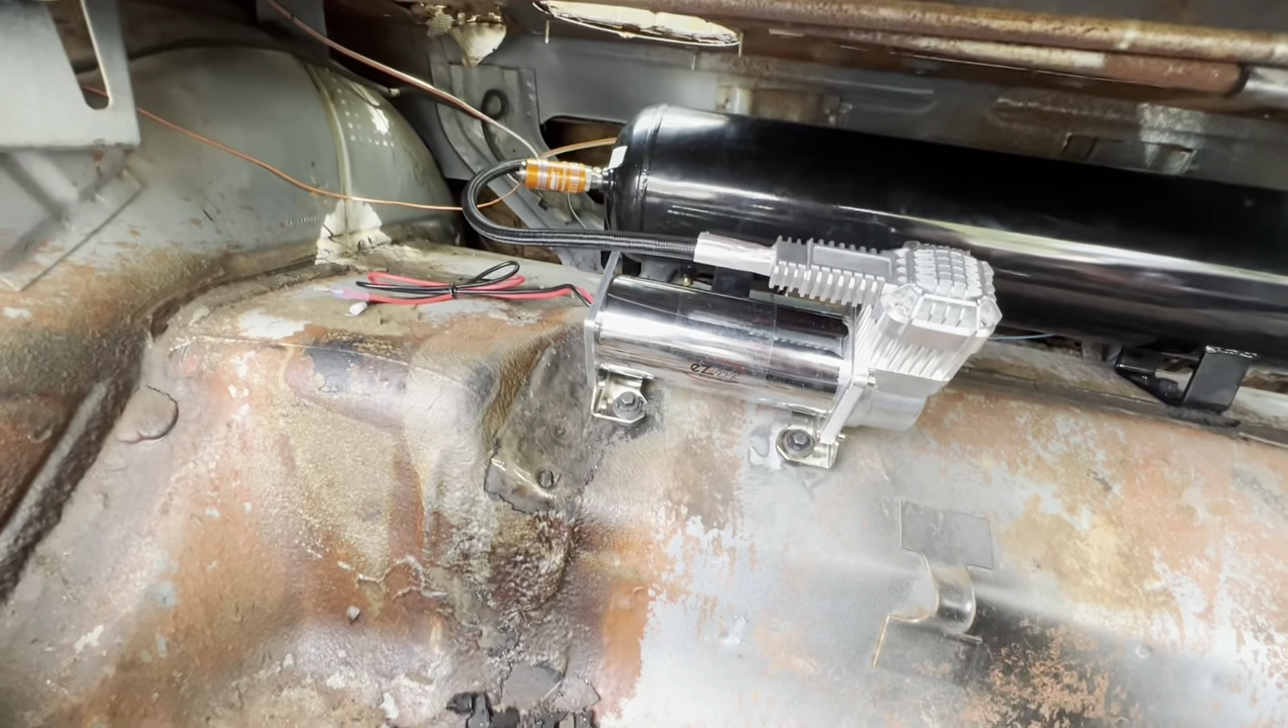Okay so that's it there's a tank installed compressor installed.